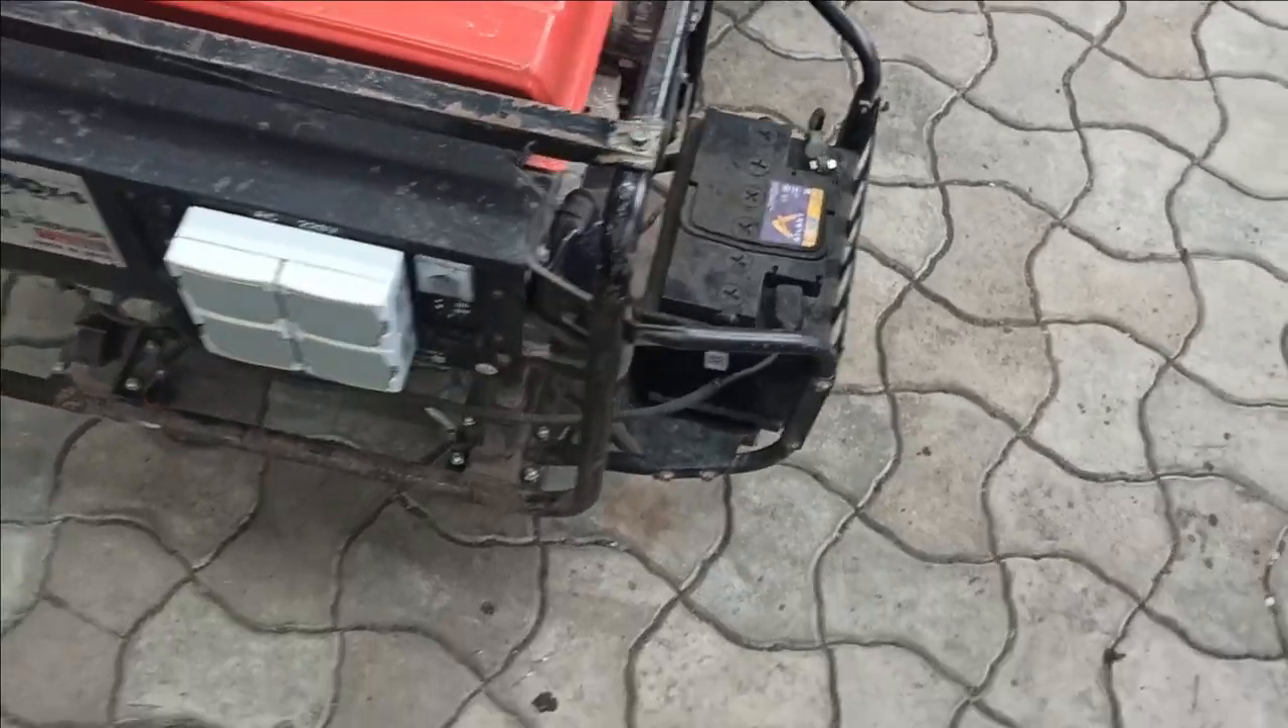Установил рамку на место поставил дохленький аккумулятор.